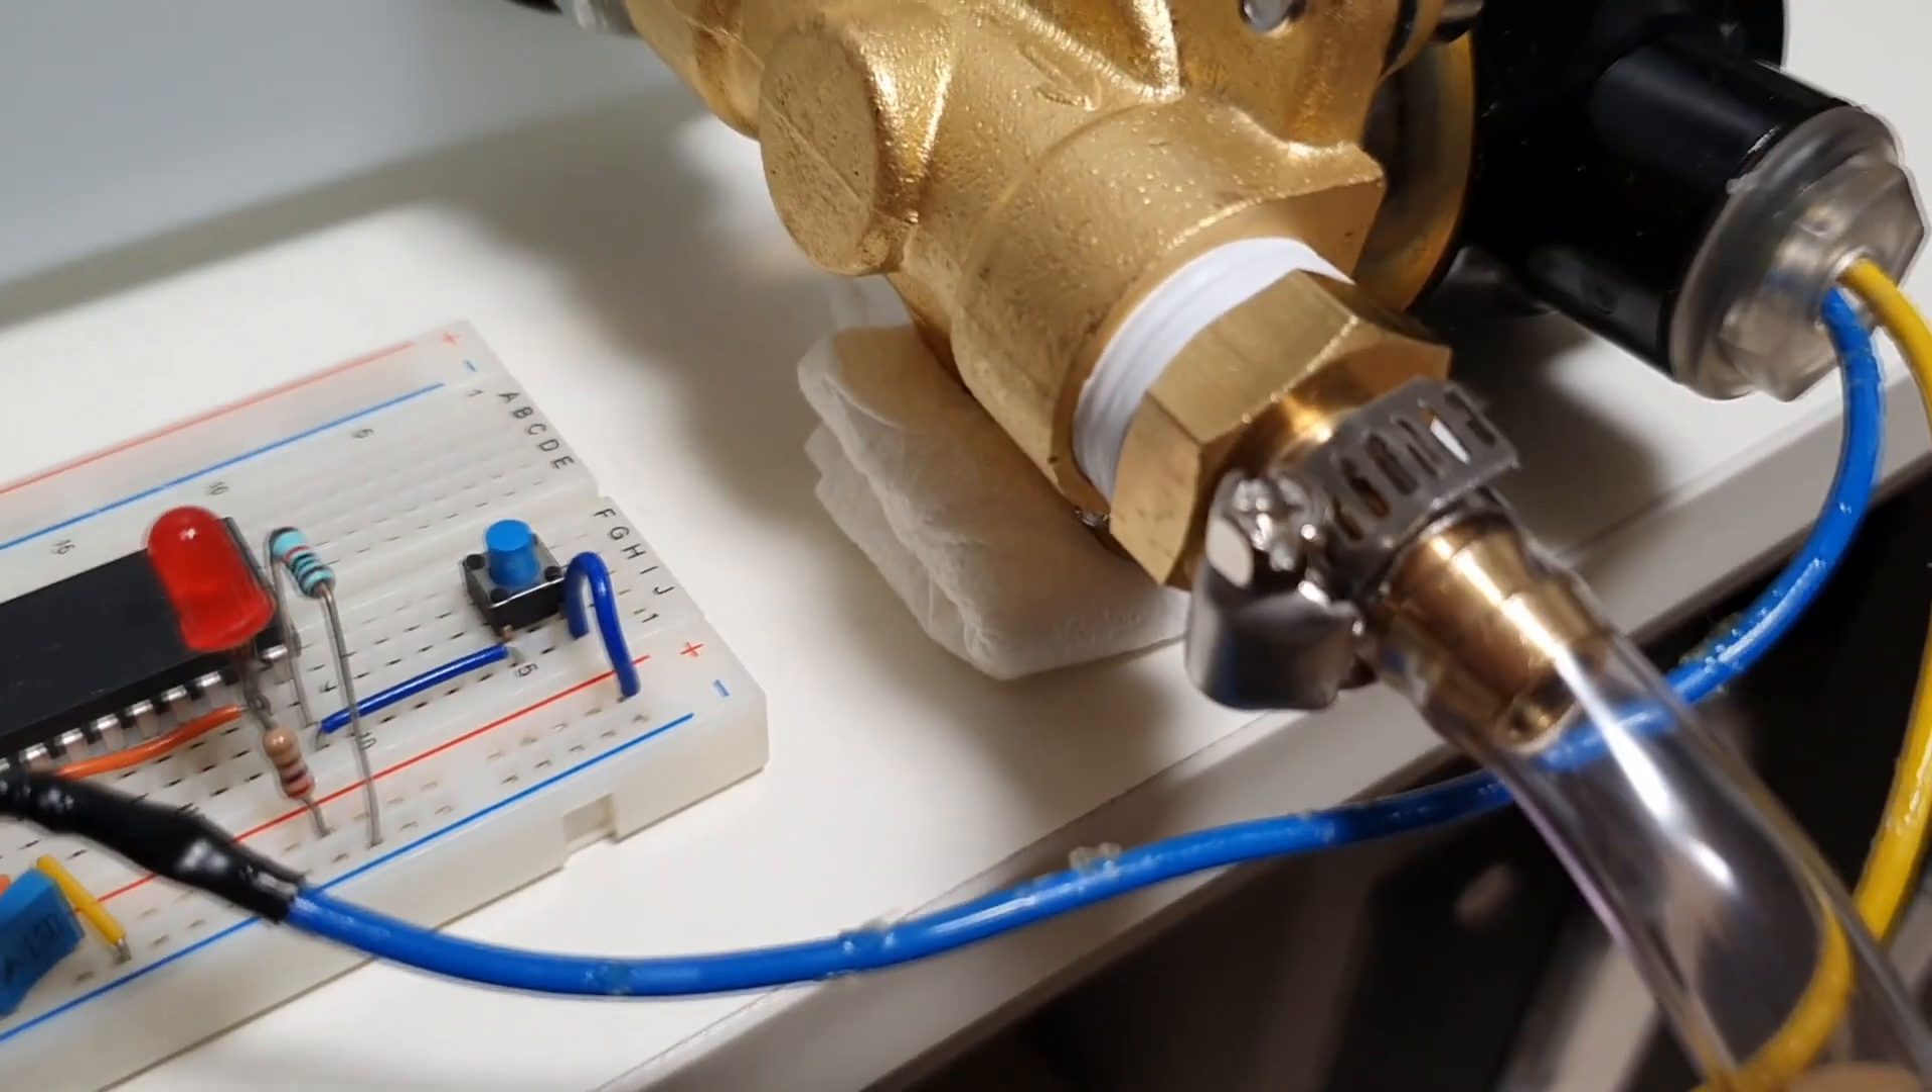All right so got it all hooked up here and look at the beautiful clamp going into our hose here.